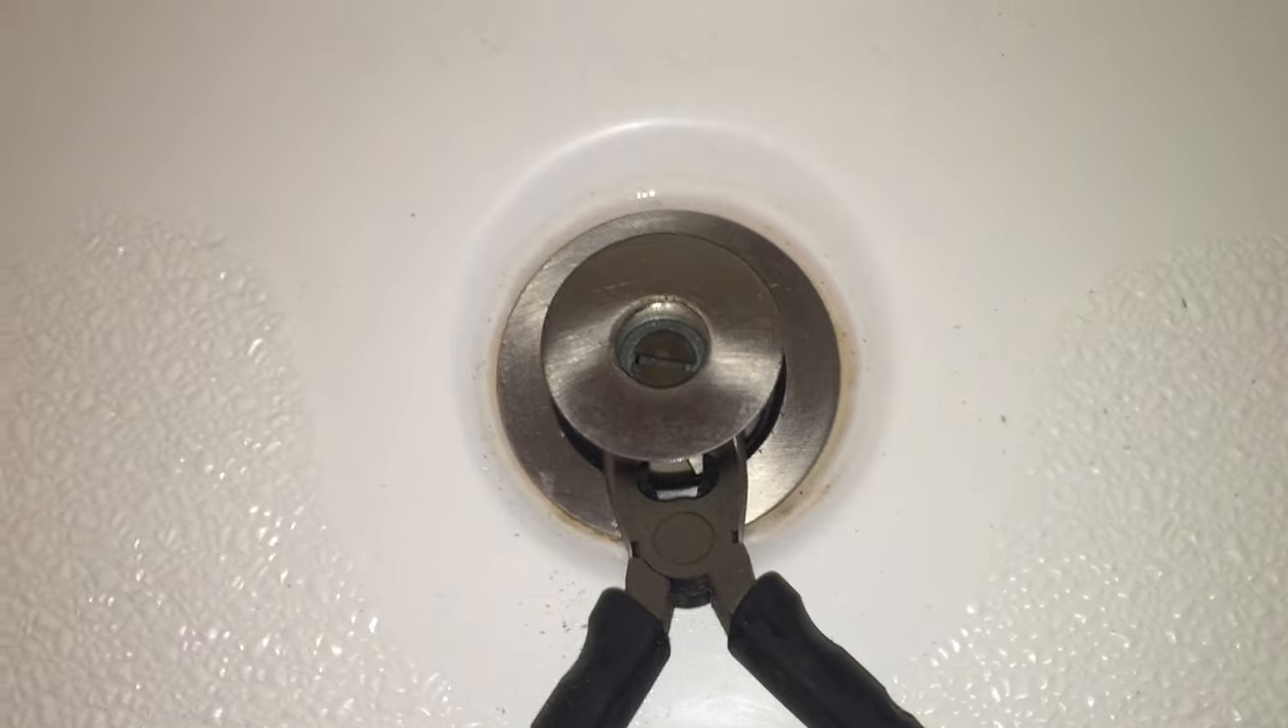And we can look down in there and see that there is a big flathead screw that we need to remove and this whole top piece will come off.